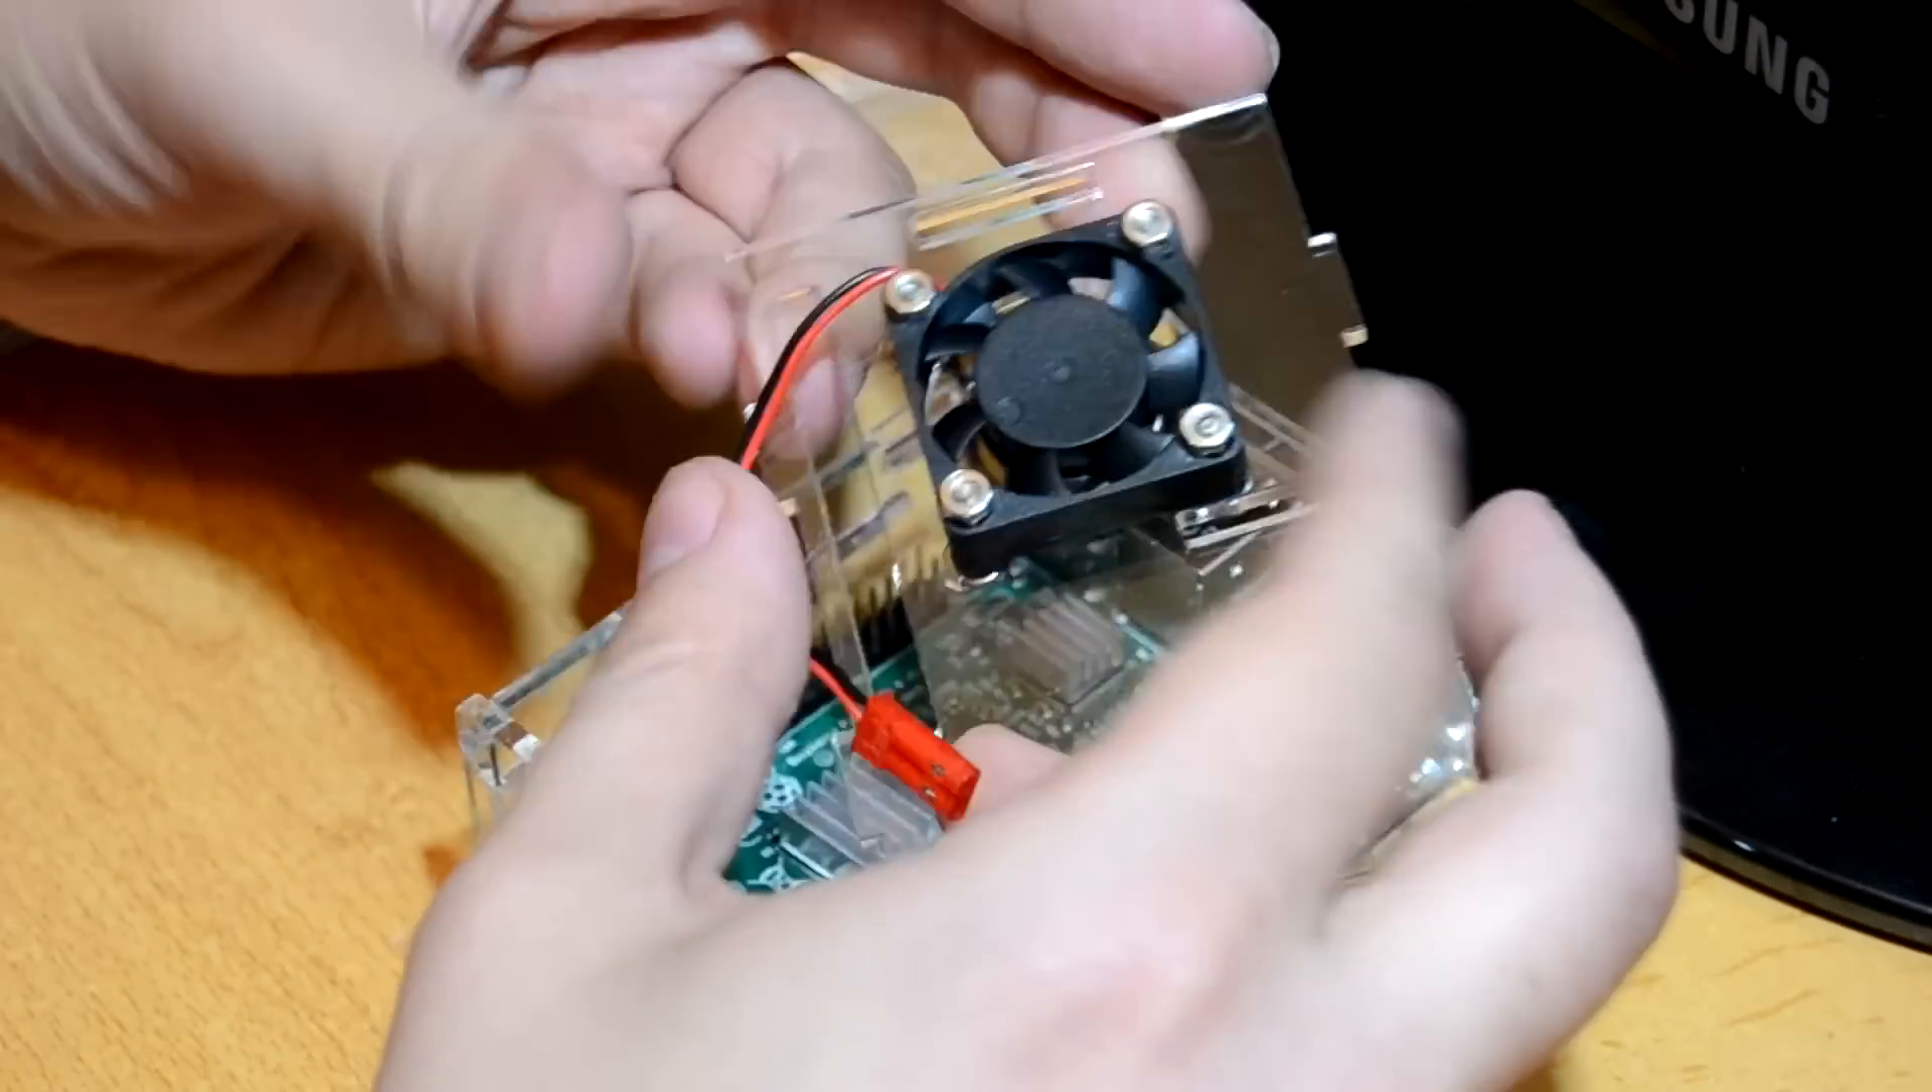Ya tengo los cuatro tornillos Puestos Aquí con el protector Y todo.